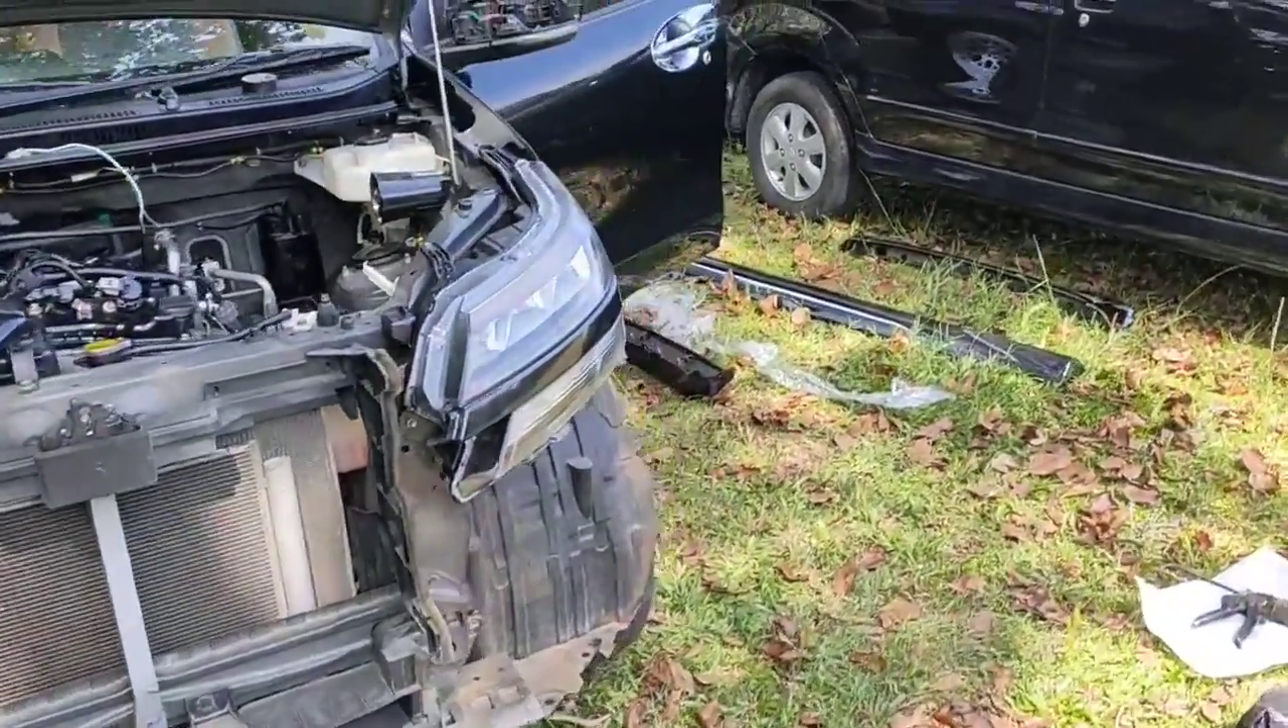Bagian depan sudah kita instalasi Di bagian lampu ya Lampunya sudah kita instalasi.